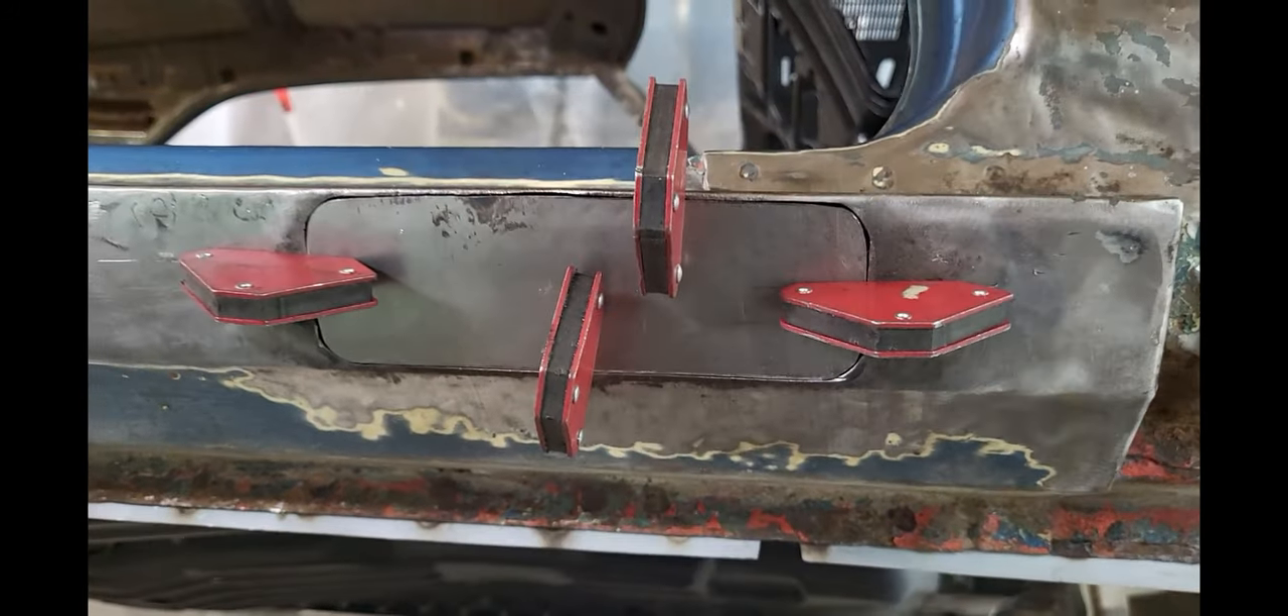Okay got my patch piece cut out and trimmed to fit and uh lined up about ready to weld her in there.